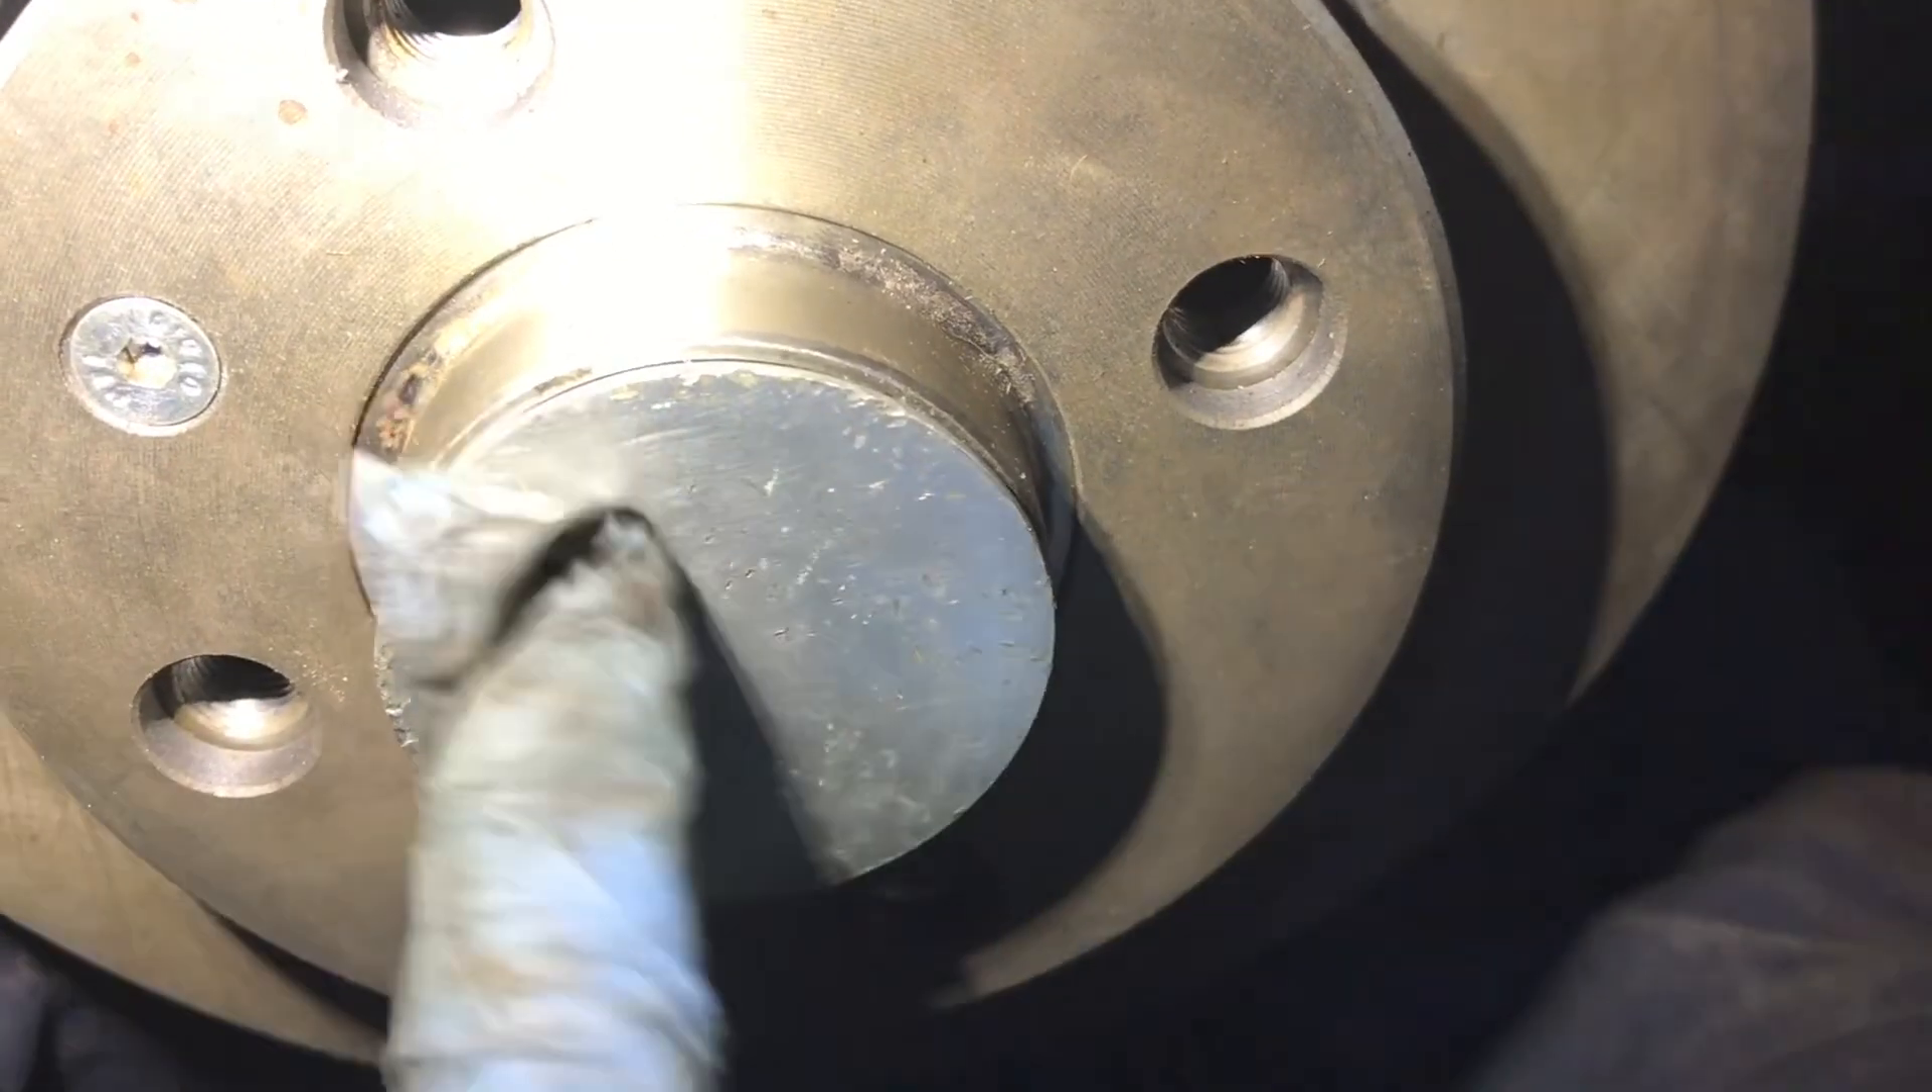Okay now for a small bit of violence we have the center cap on.